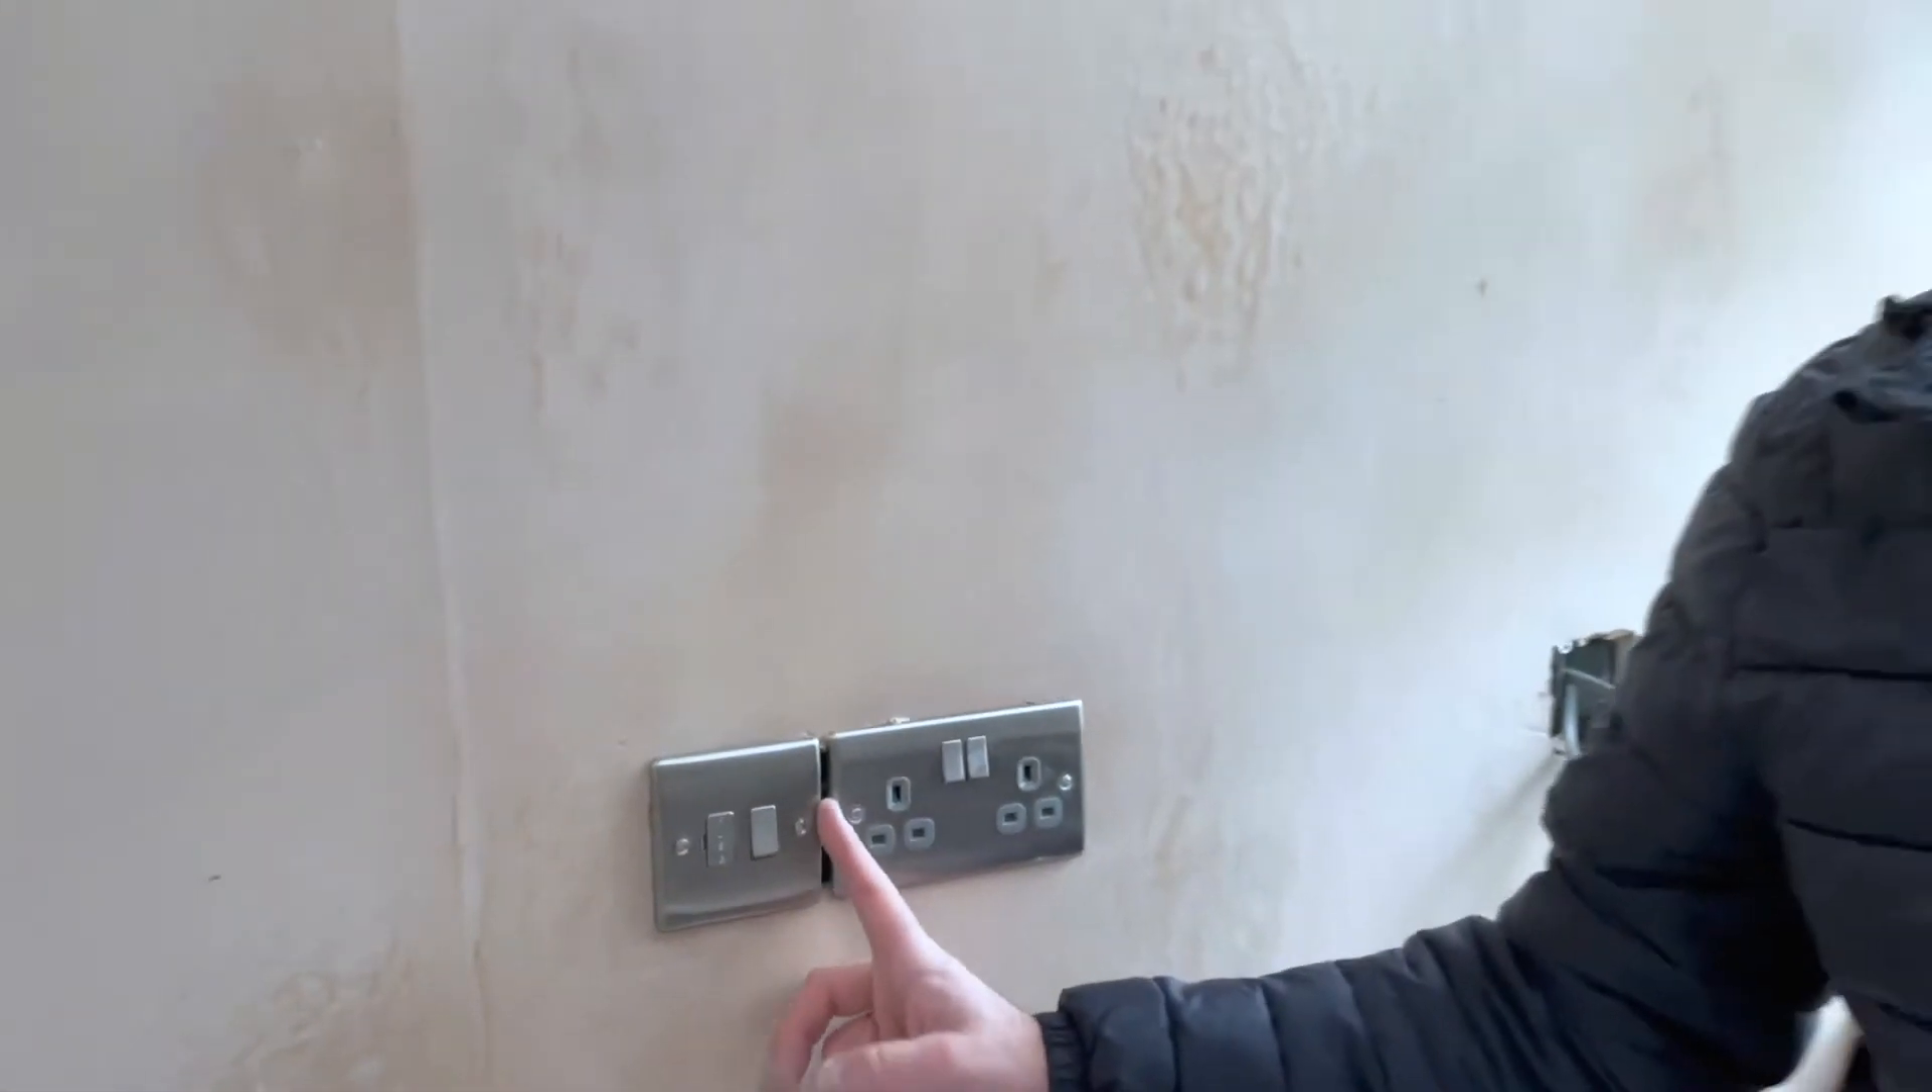And there's a gap in between the two sockets, which is a hate of mine.